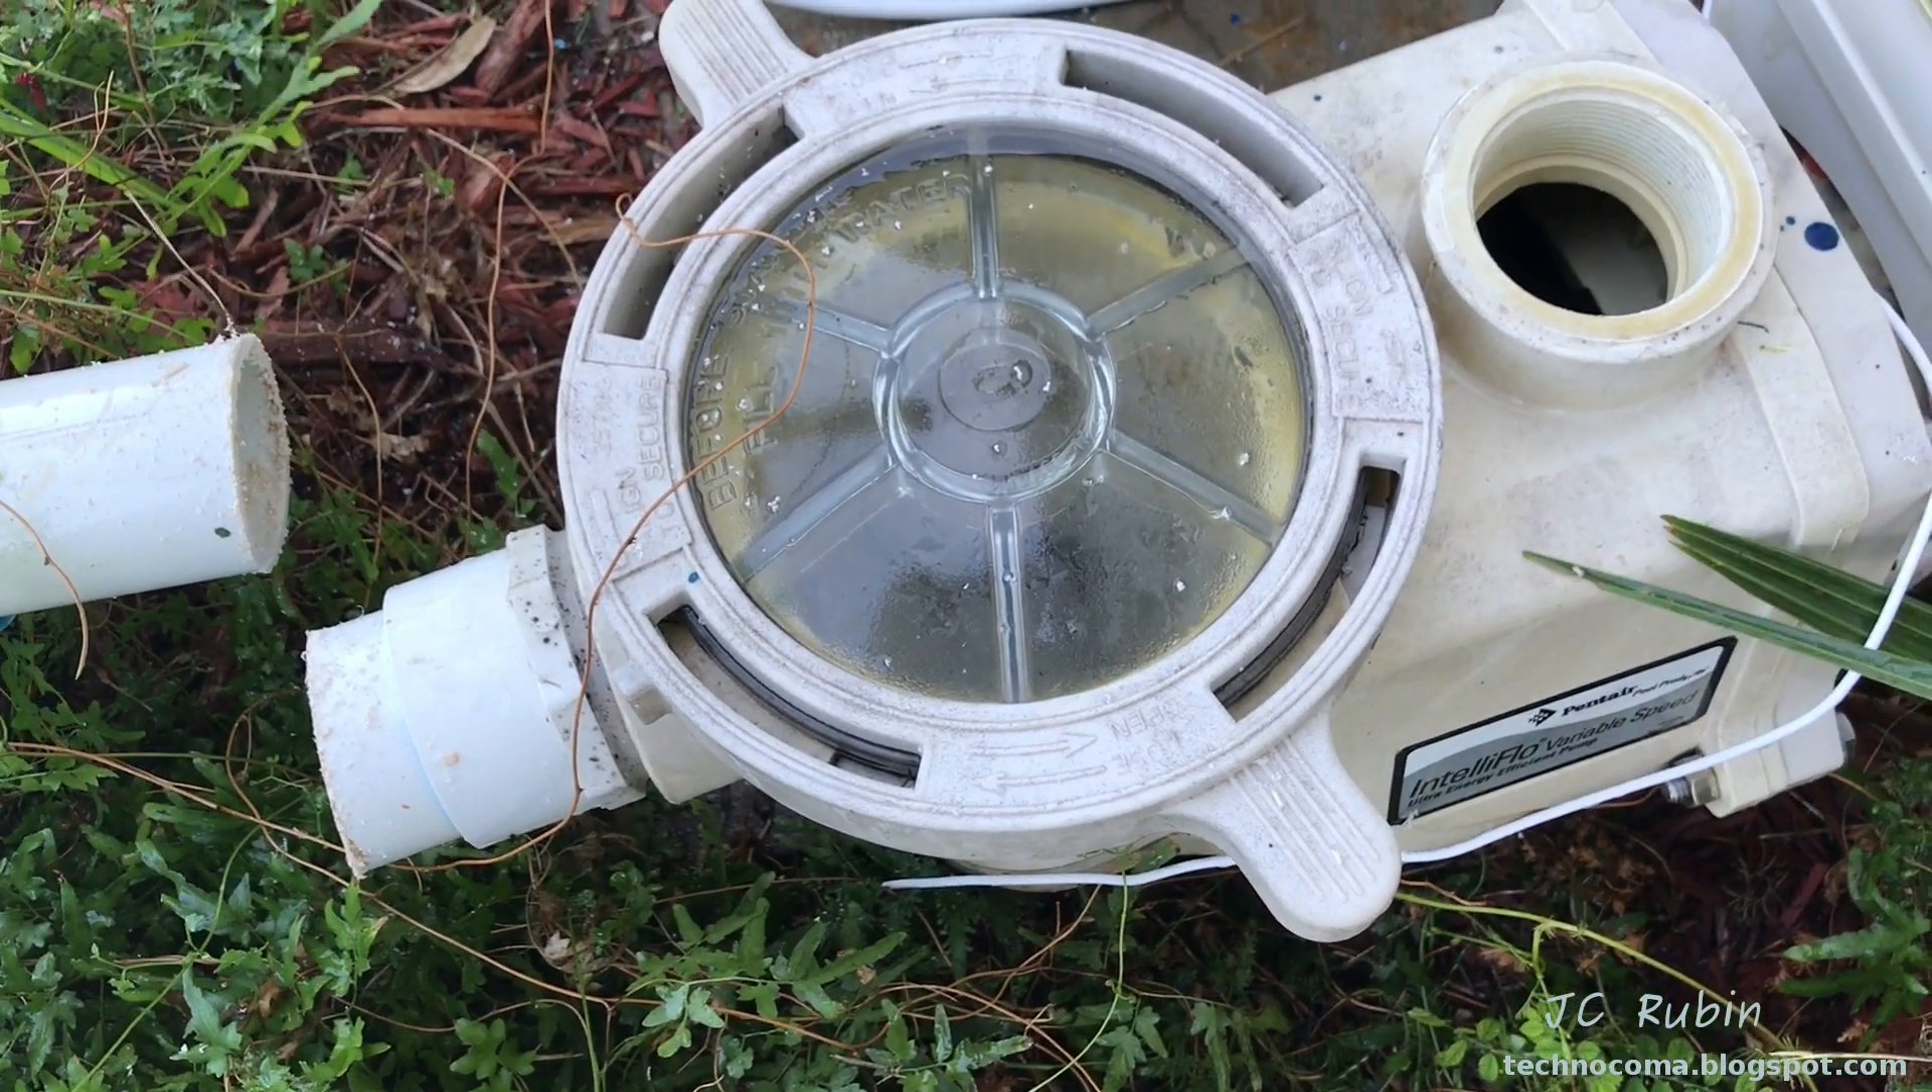Now I've got the pump fully separated from everything else.